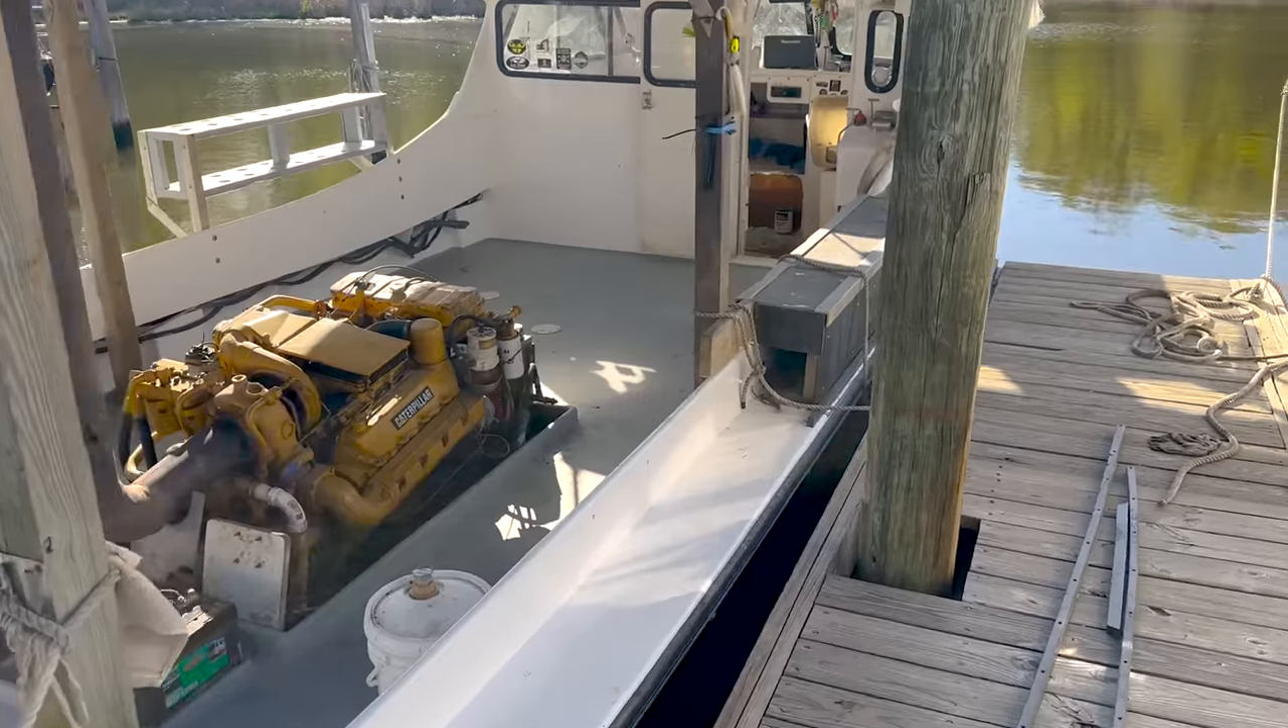The boat's not 100 % put back together, I still have this hatch out of the floor and the engine box I'm still painting.